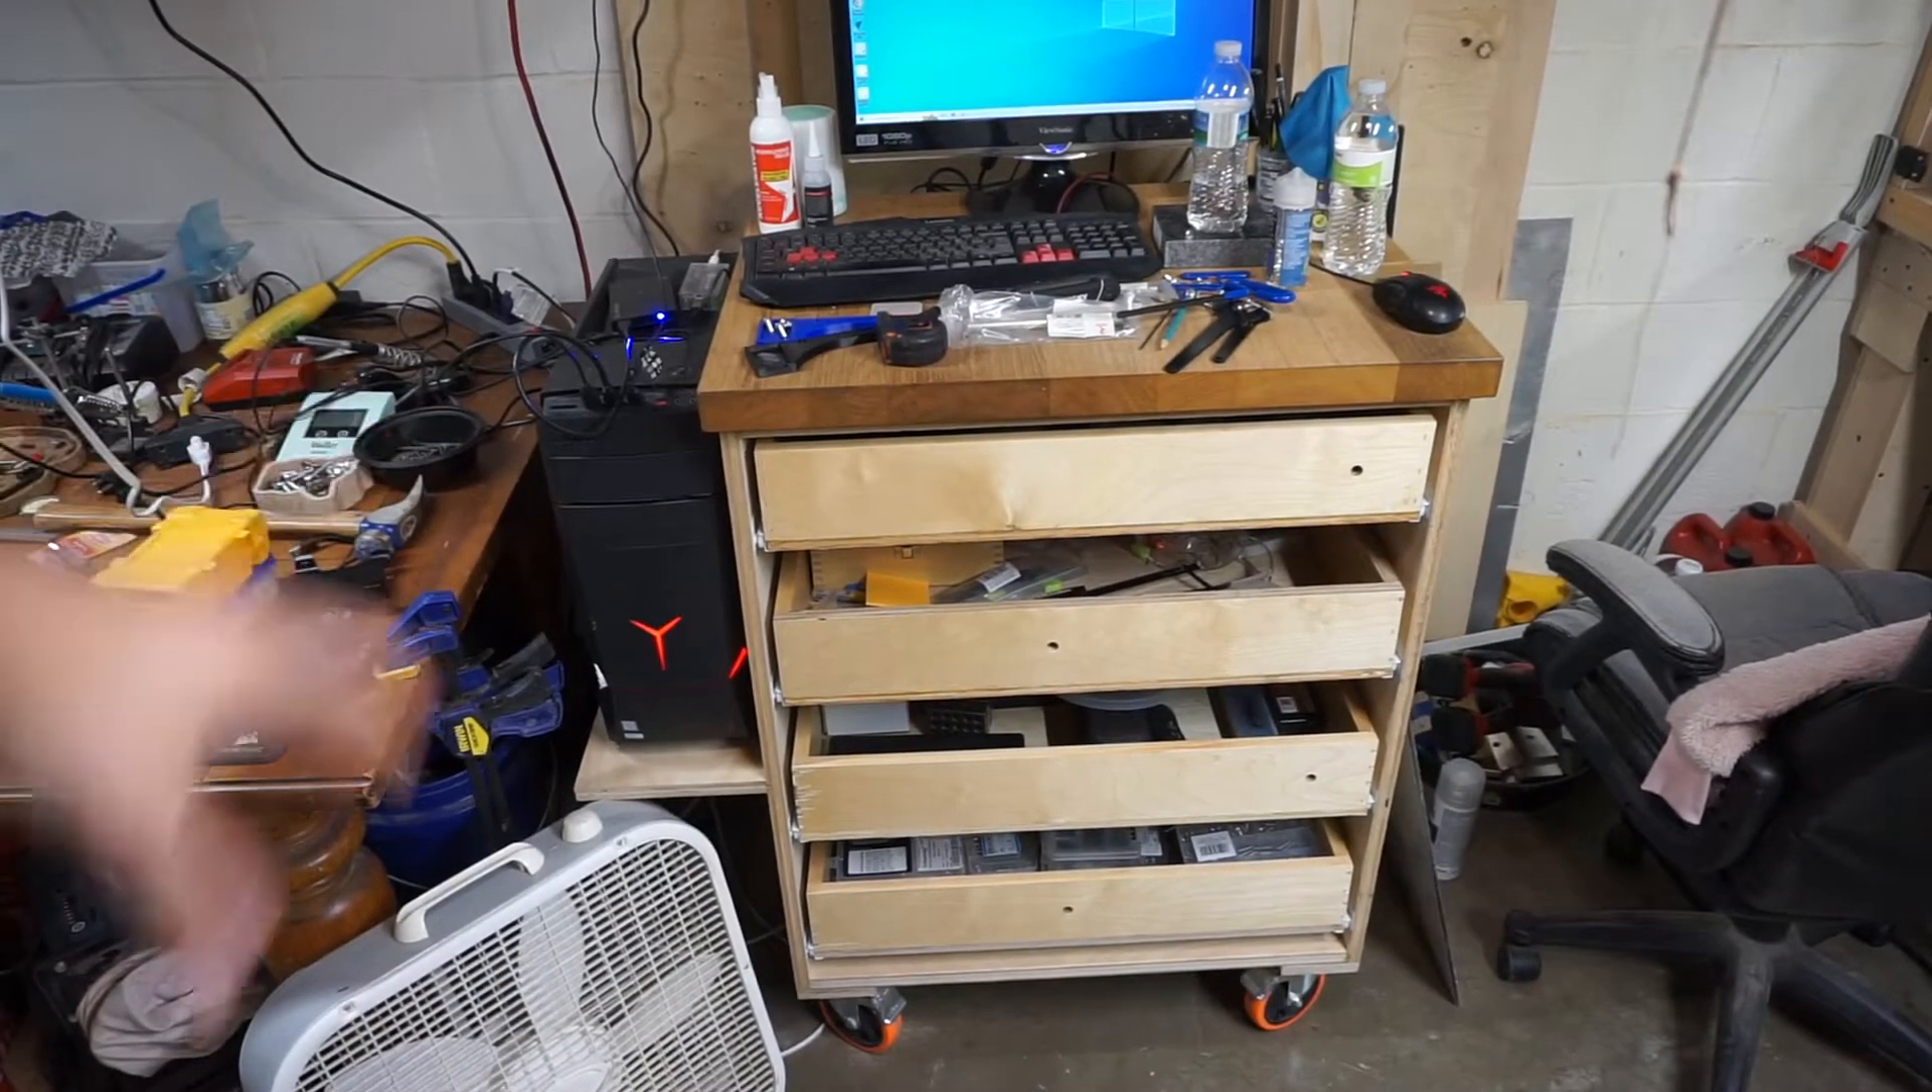So I built this drawer stack on casters it's got four drawers I need to do the drawer faces.